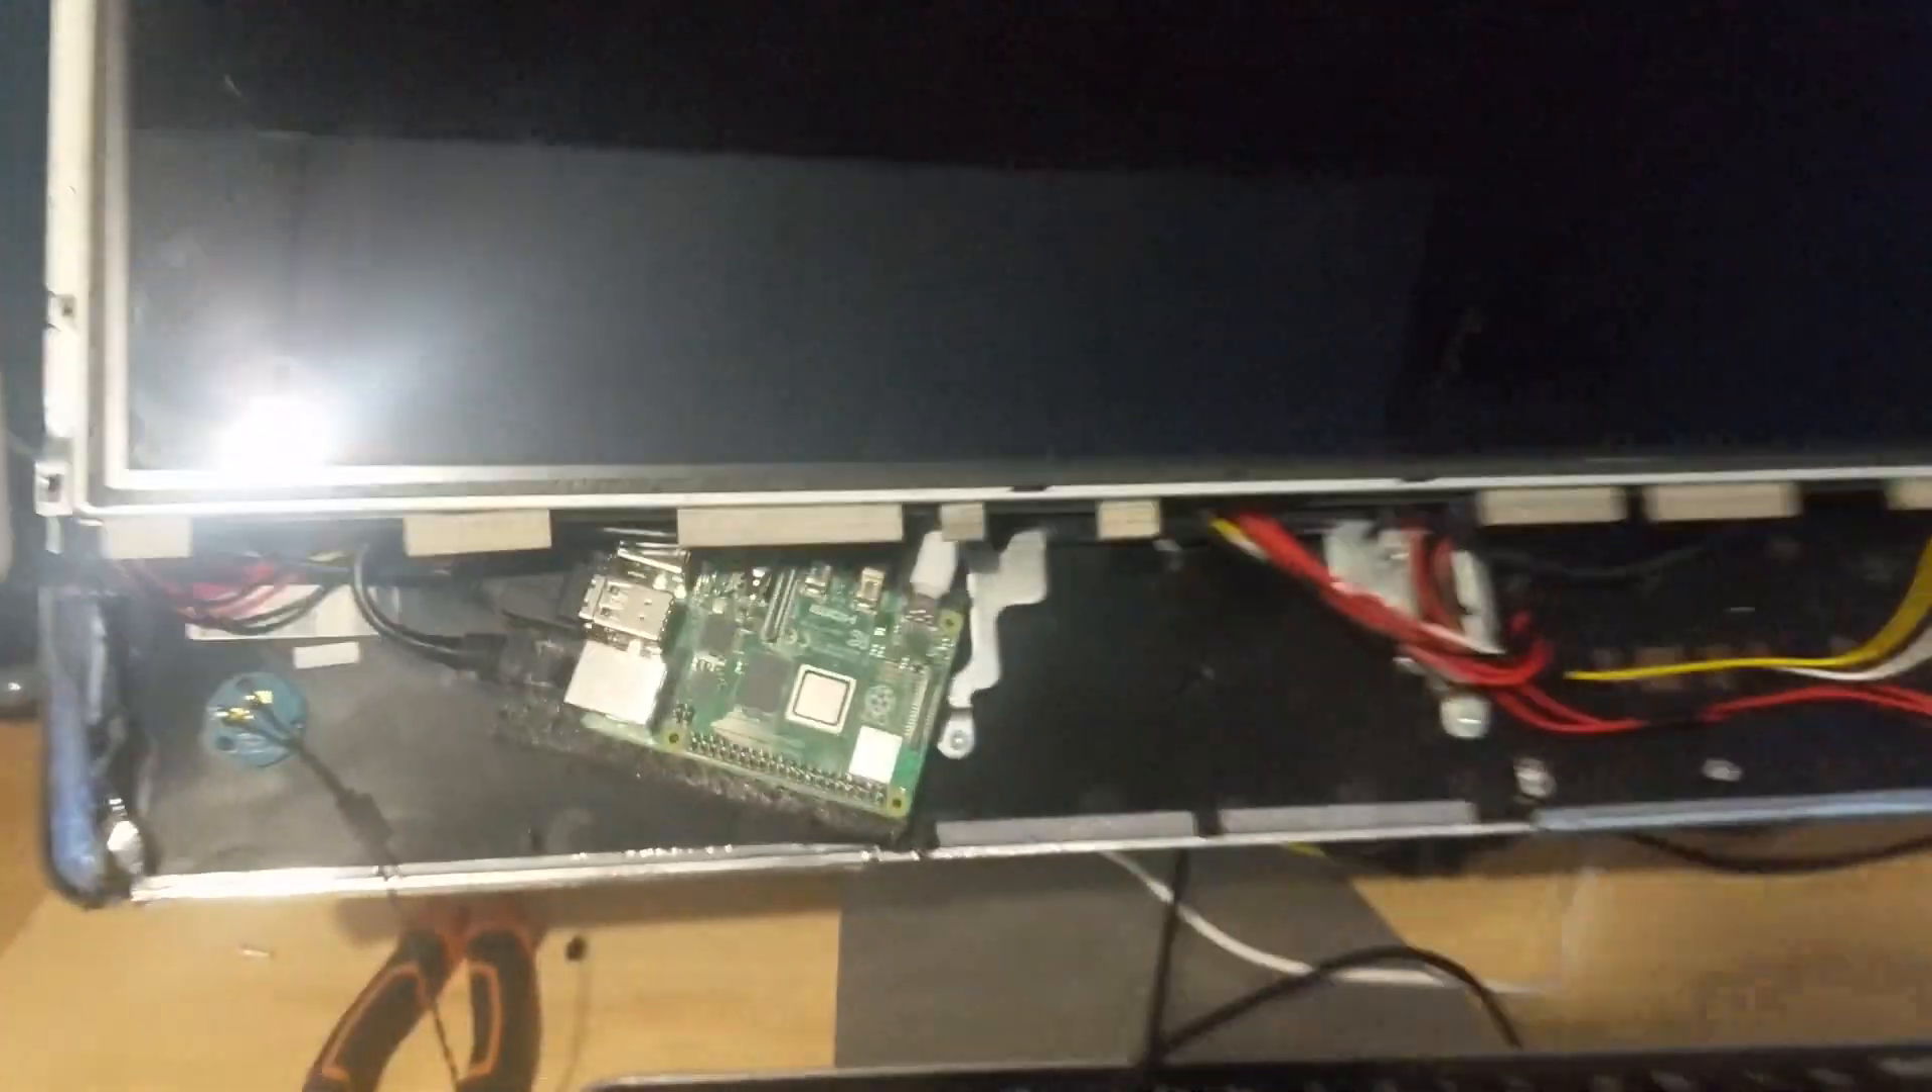Okay so I've mounted the Pi down here just for easy access connected everything up and I'm really scared to plug it in.